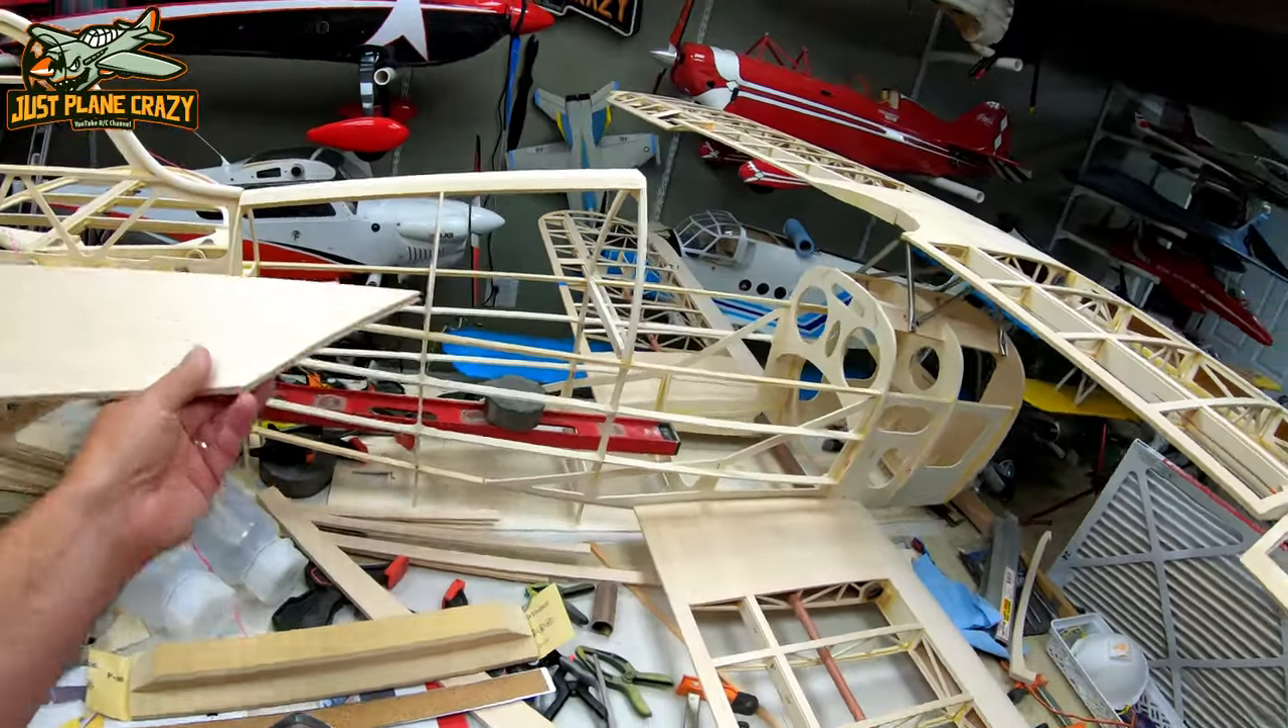So we've gone ahead and we've thrown the wings up on here.